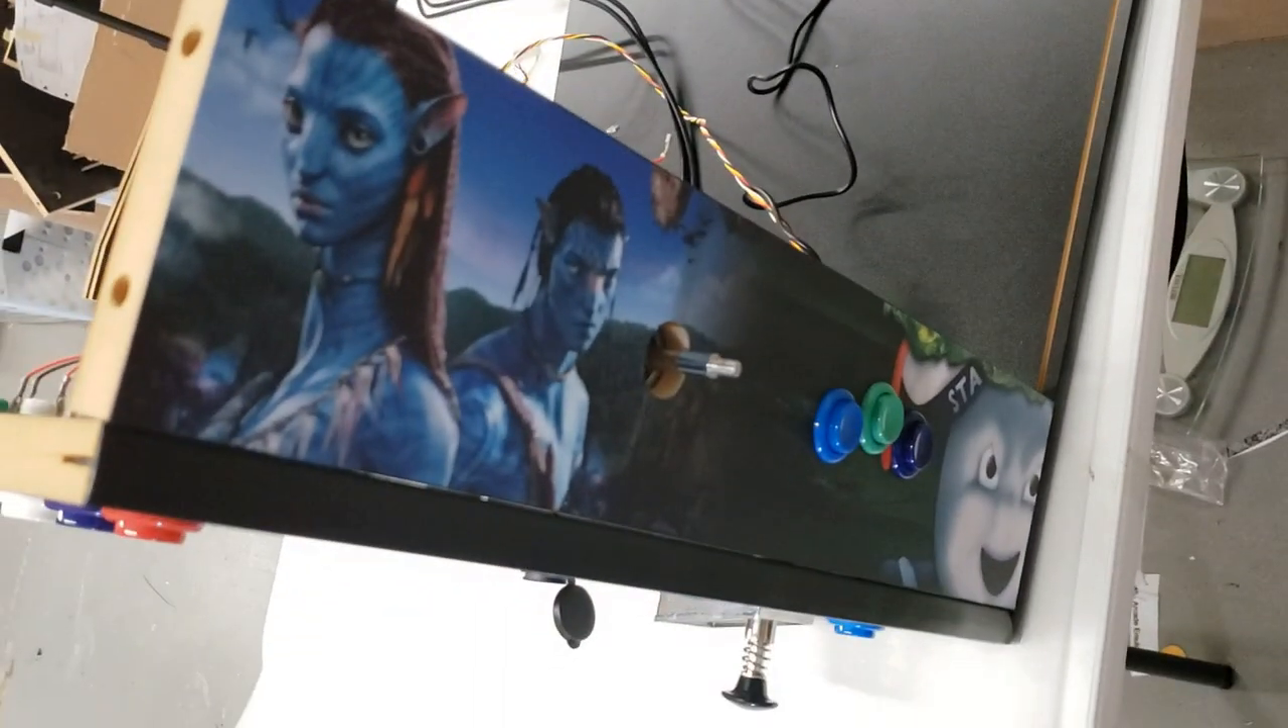I haven't put the ball top on yet.